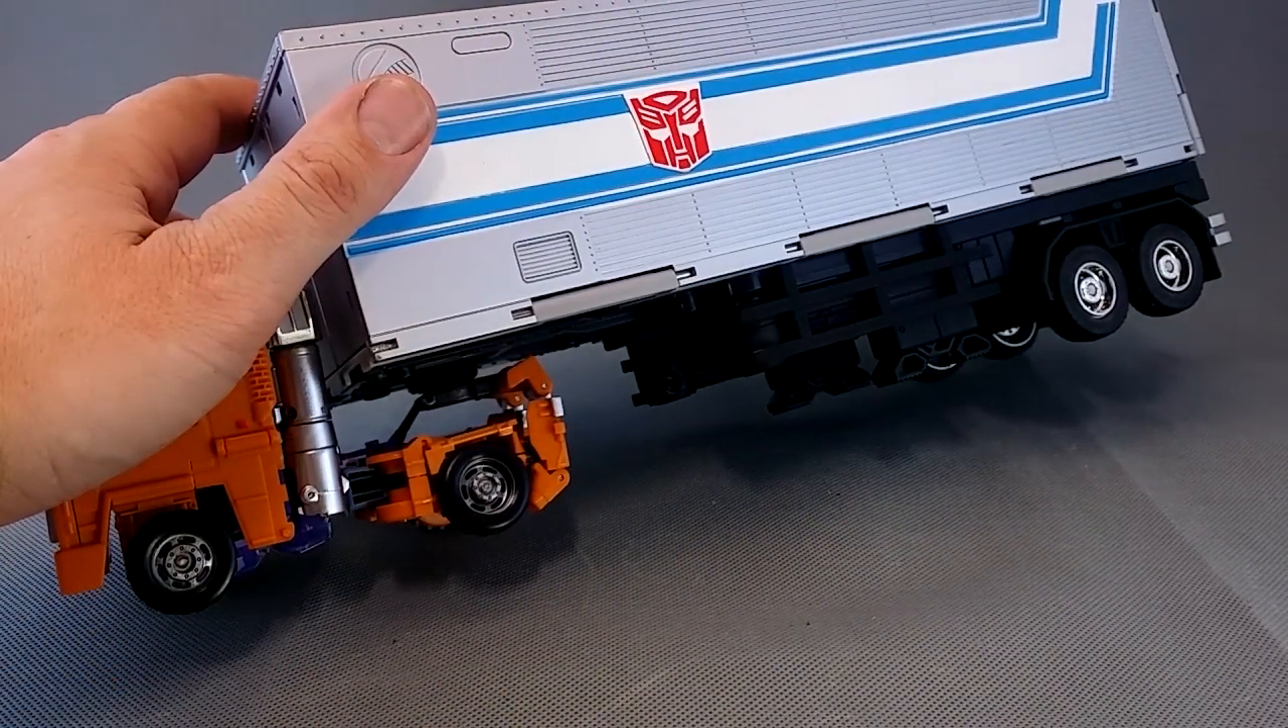Now there is a gap between the bed of his truck and the trailer but honestly in person you don't notice that especially from most of the angles that I view it at it looks pretty perfect.